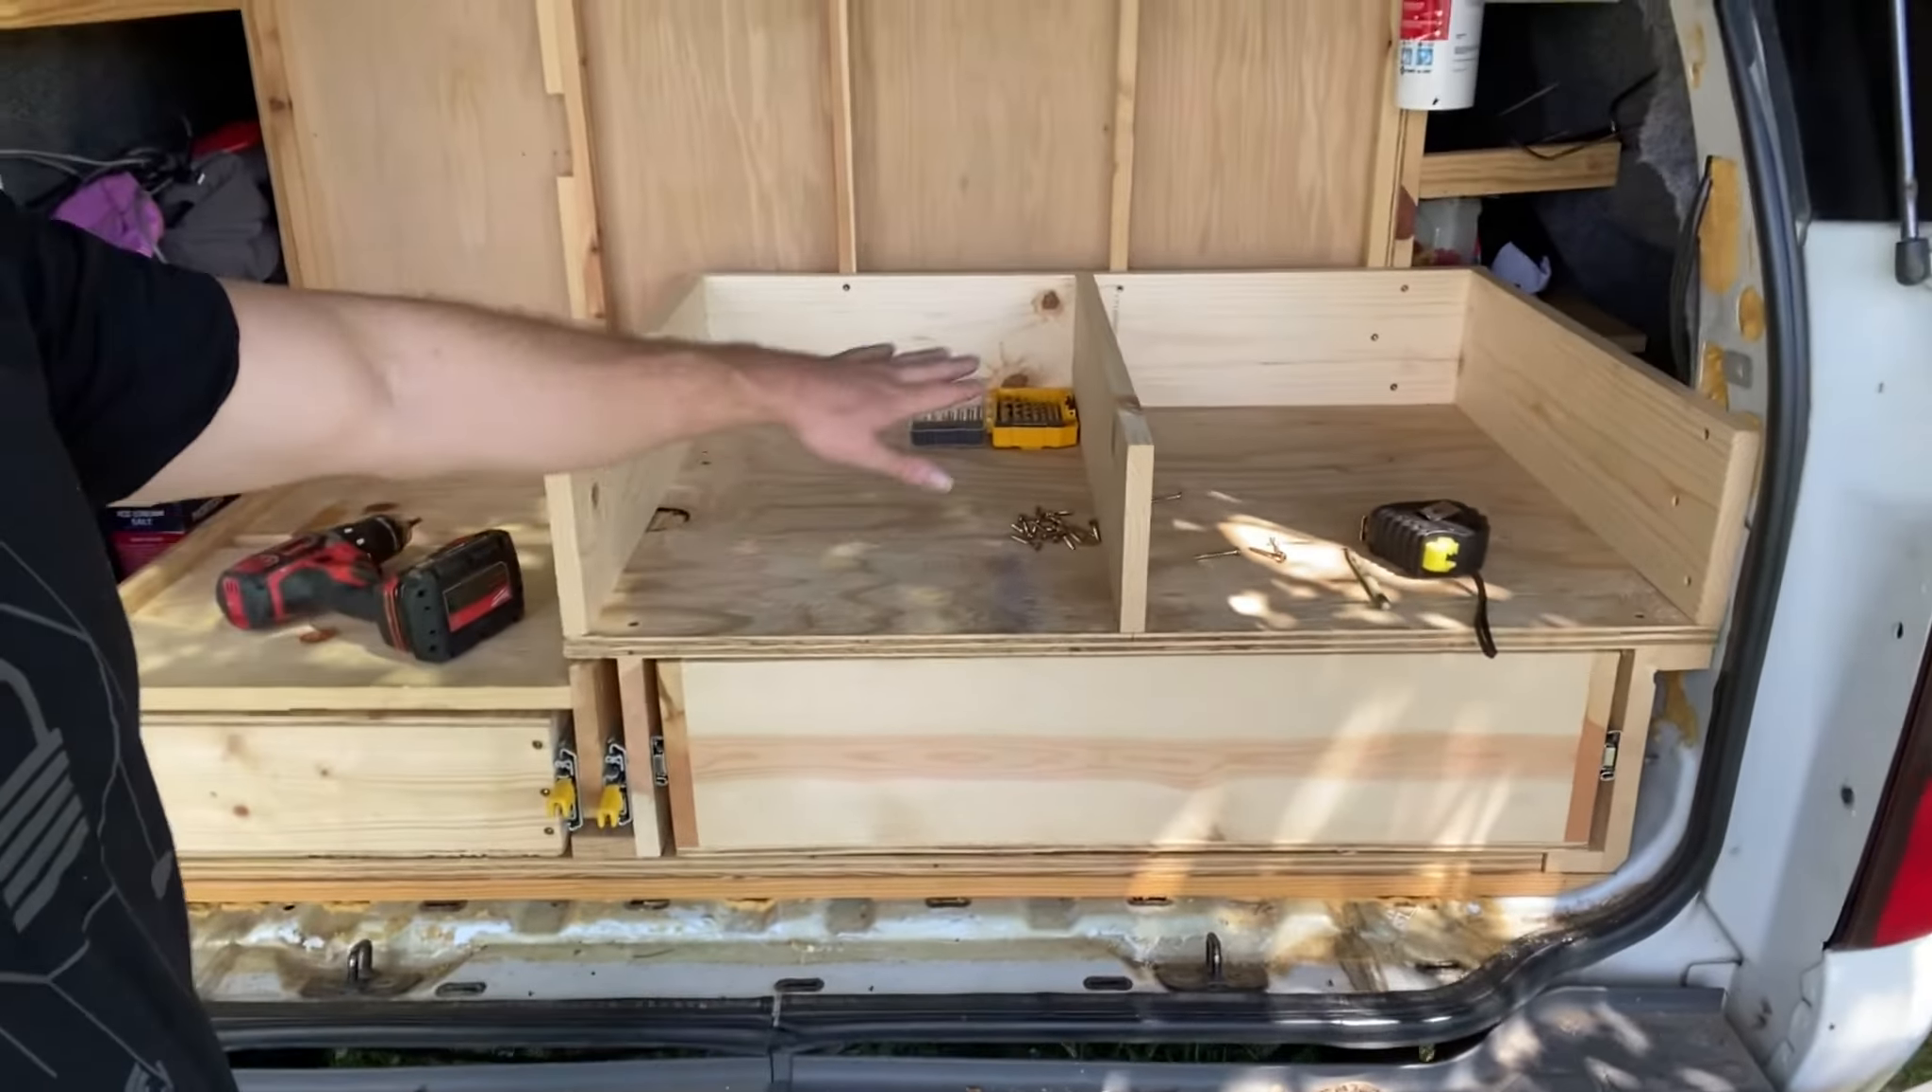All right, now we've got the frame built, we just need to measure these so we can build our two drawers to go in here.